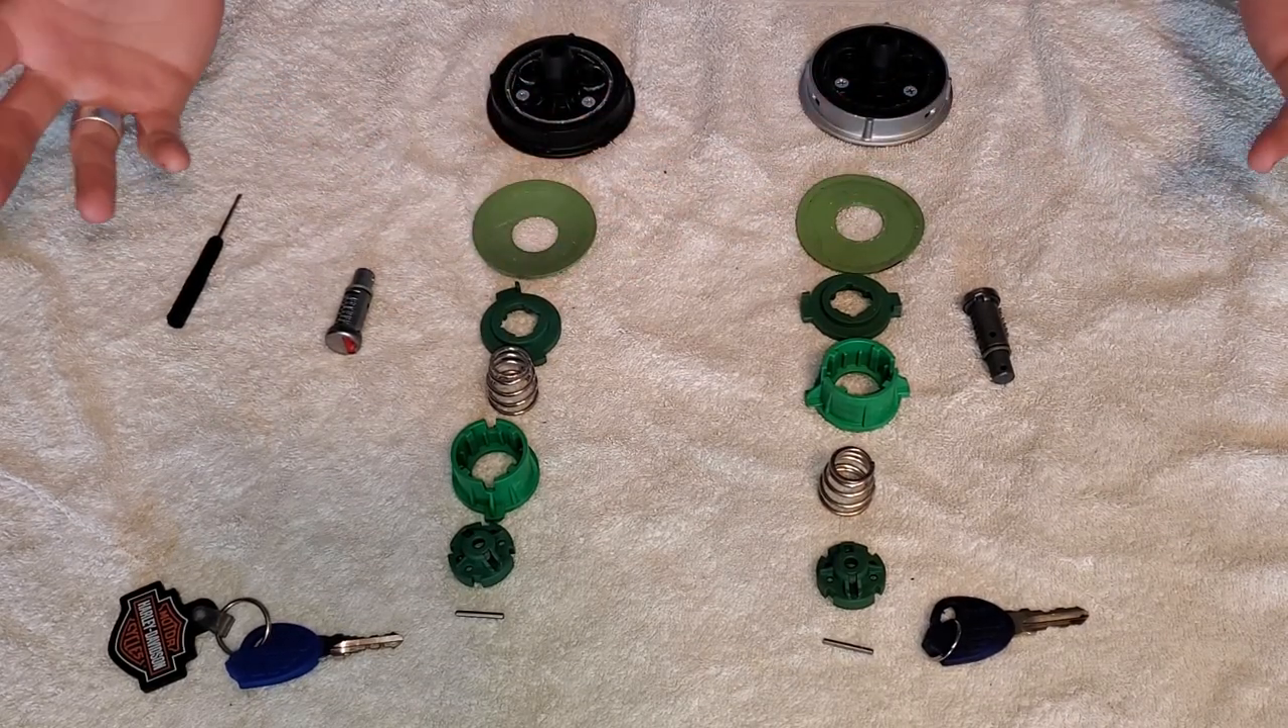Here's what we're left with once everything is disassembled i have the new lock cylinders that i want to go with the corresponding caps lined up and here it is all exploded out.